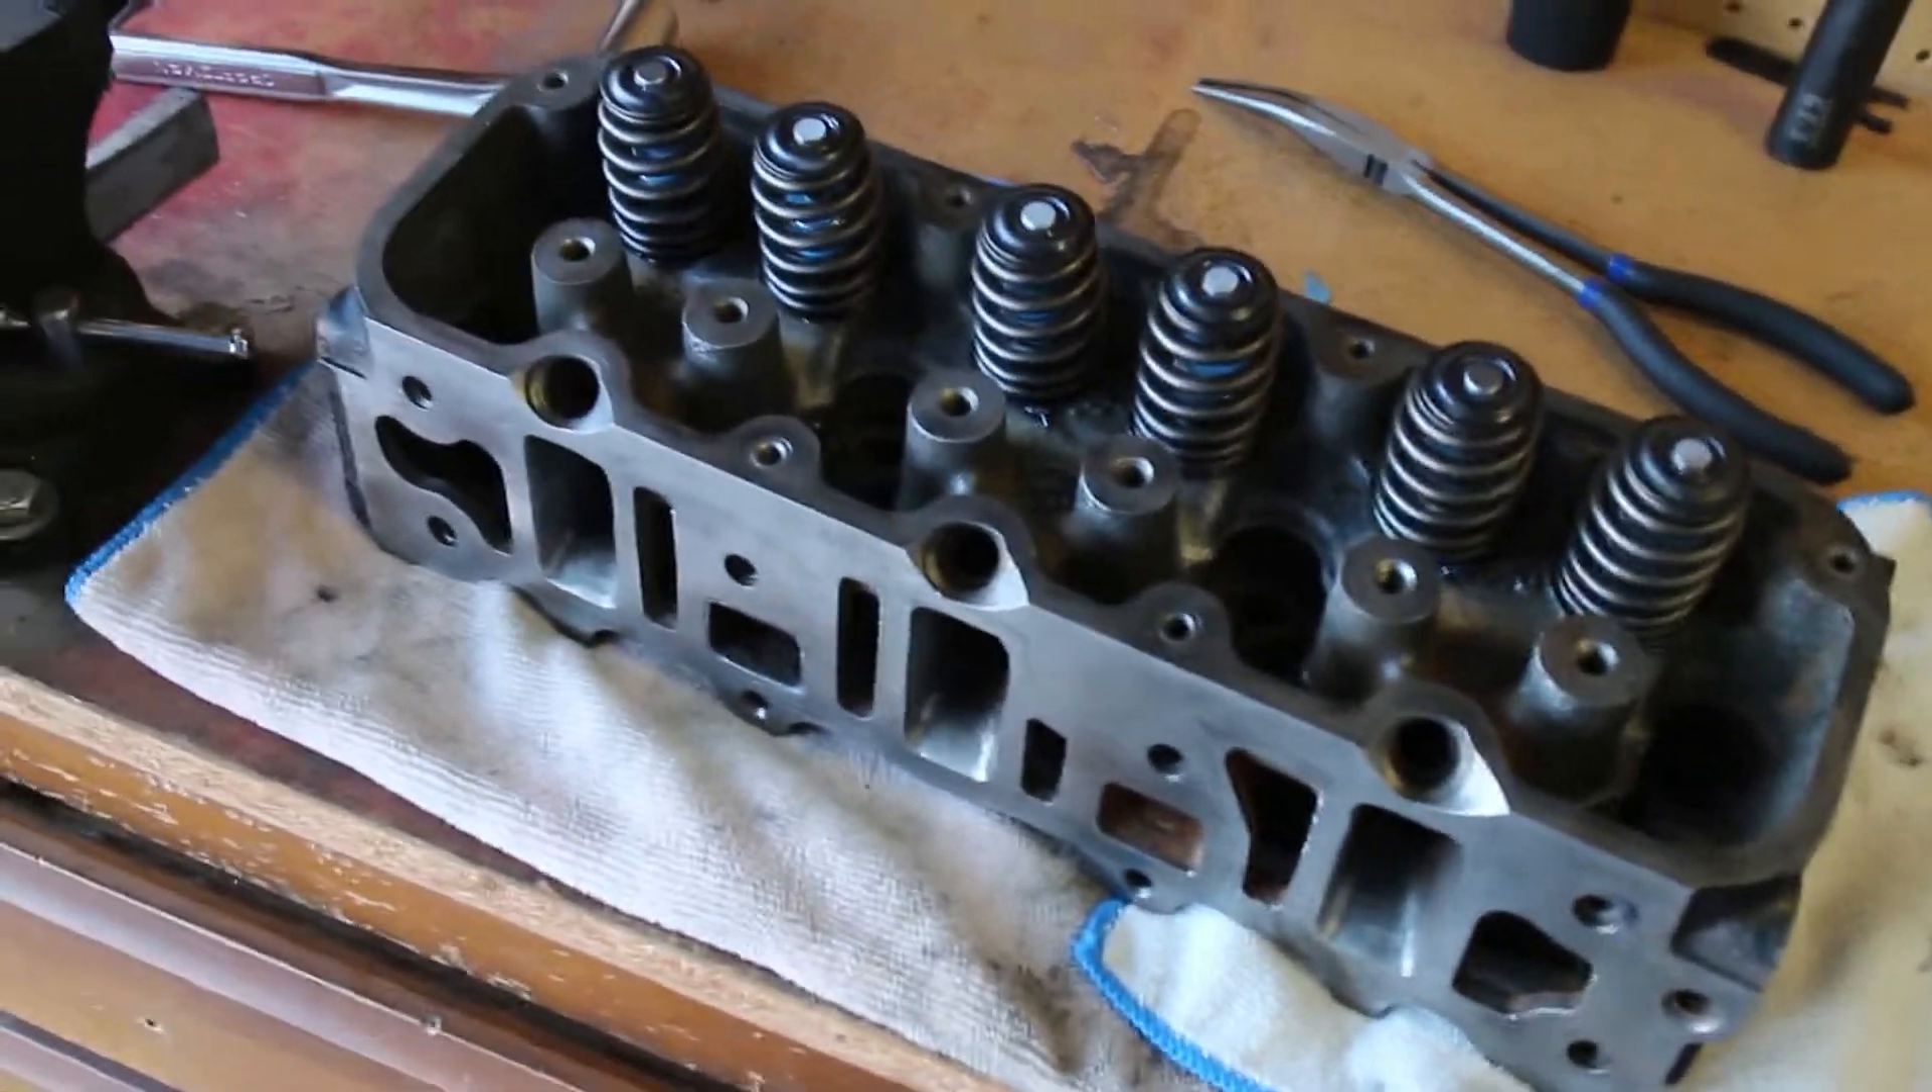All right we got the last cylinder head all put together.